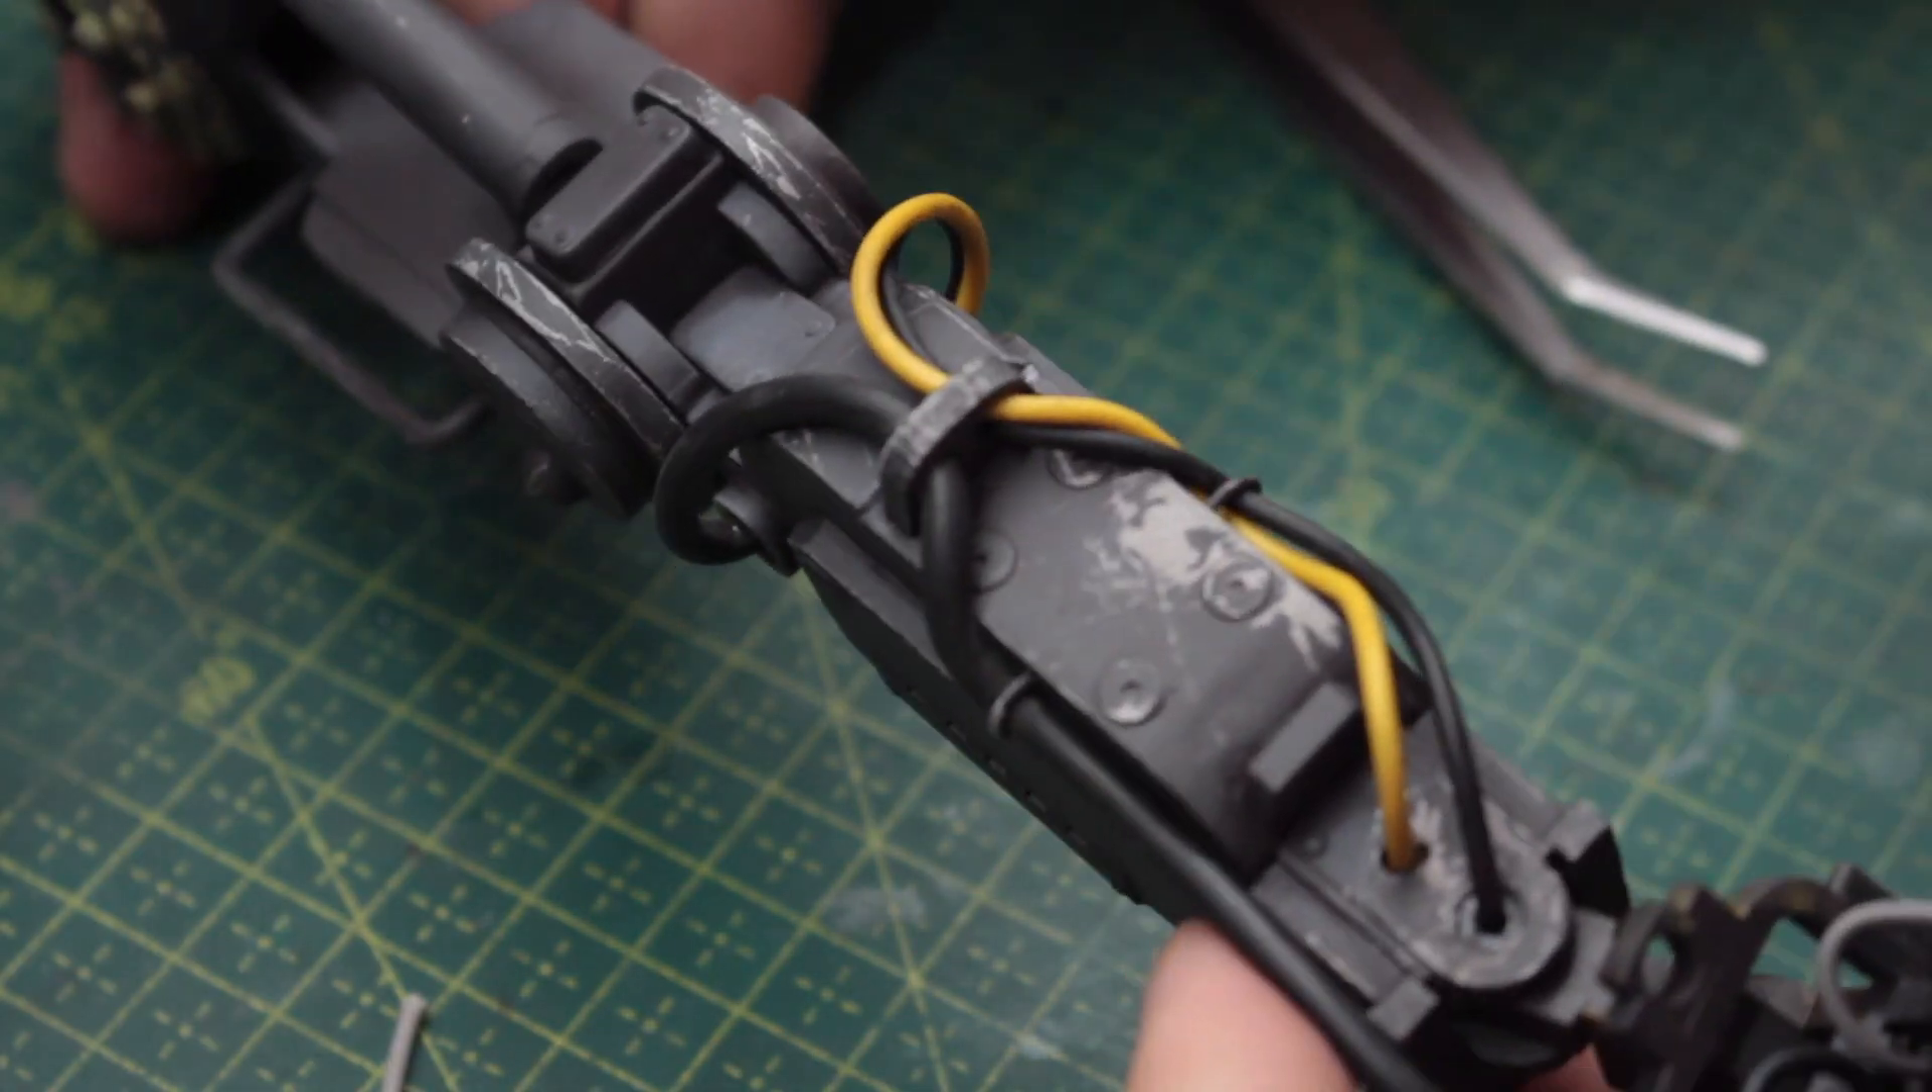I then added some thick cables to the legs of a robot like these ones right here.